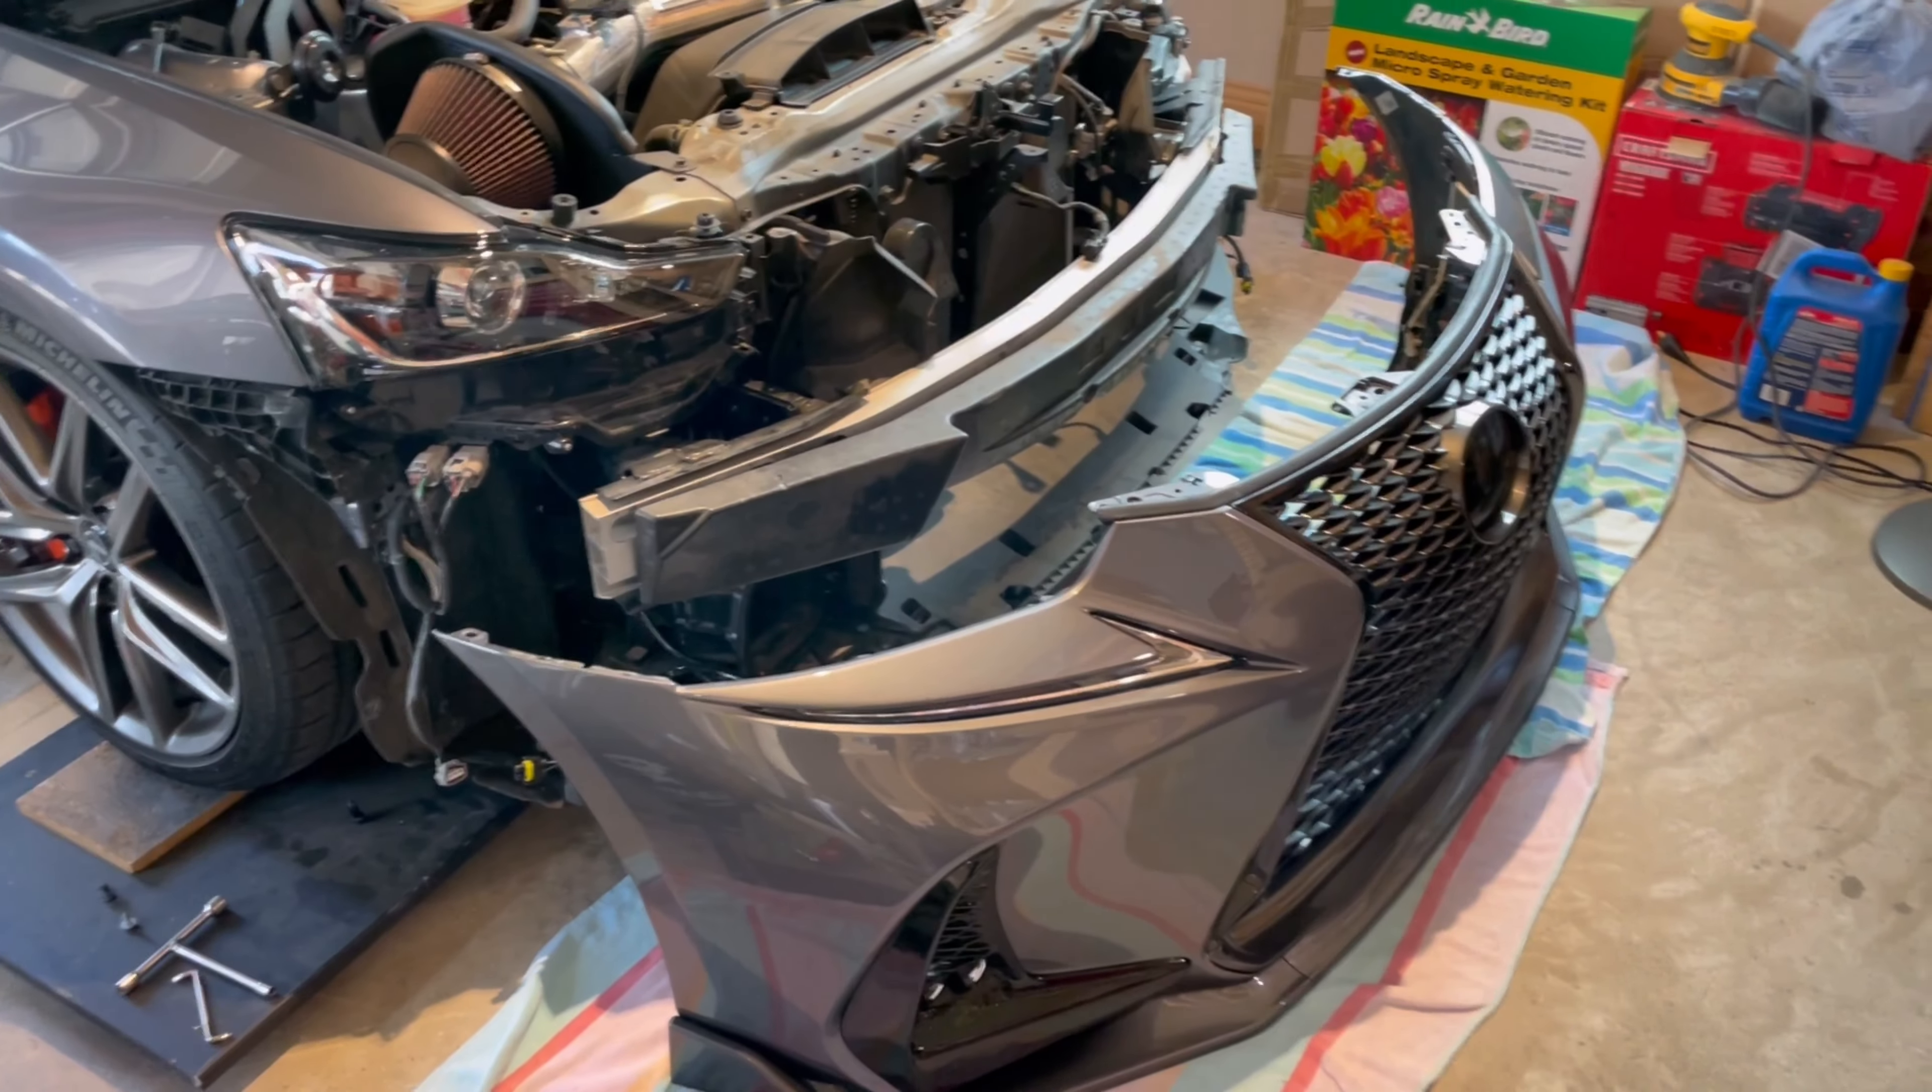All right the bumper is off.